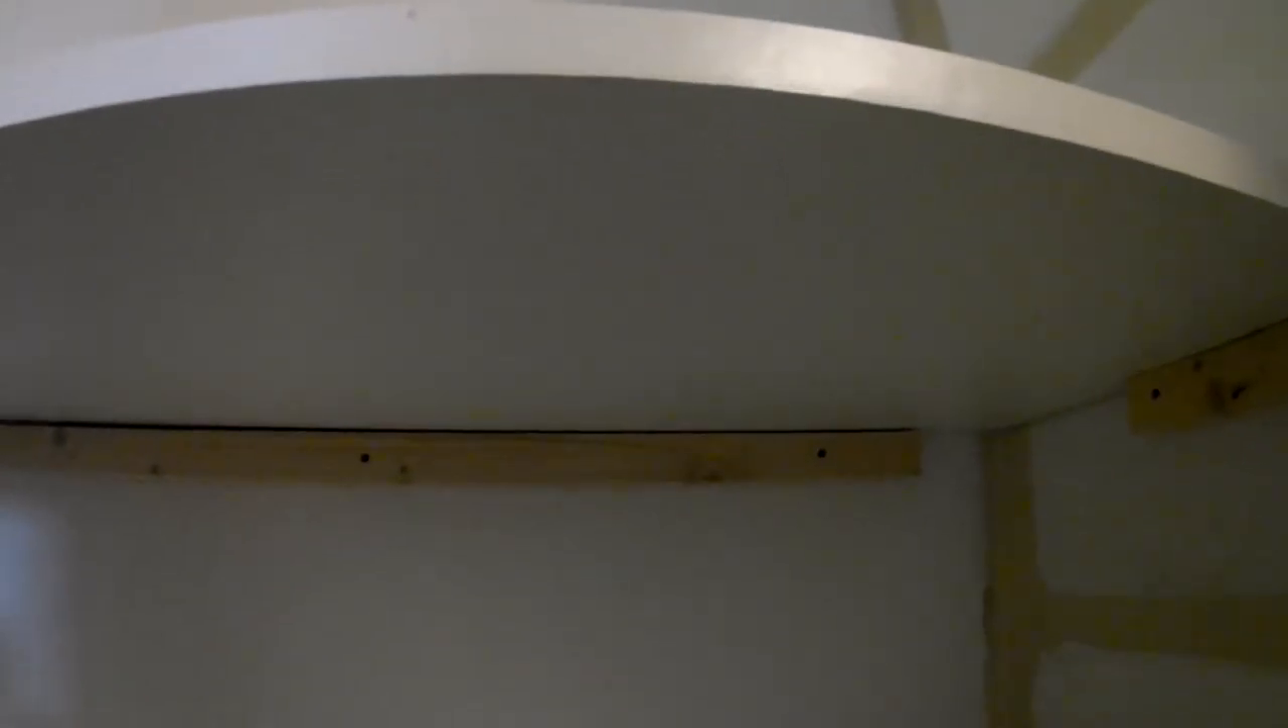Once again though I've got a bit of a gap under the shelf there which is odd given that I measured the whole thing quite carefully with the spirit level.